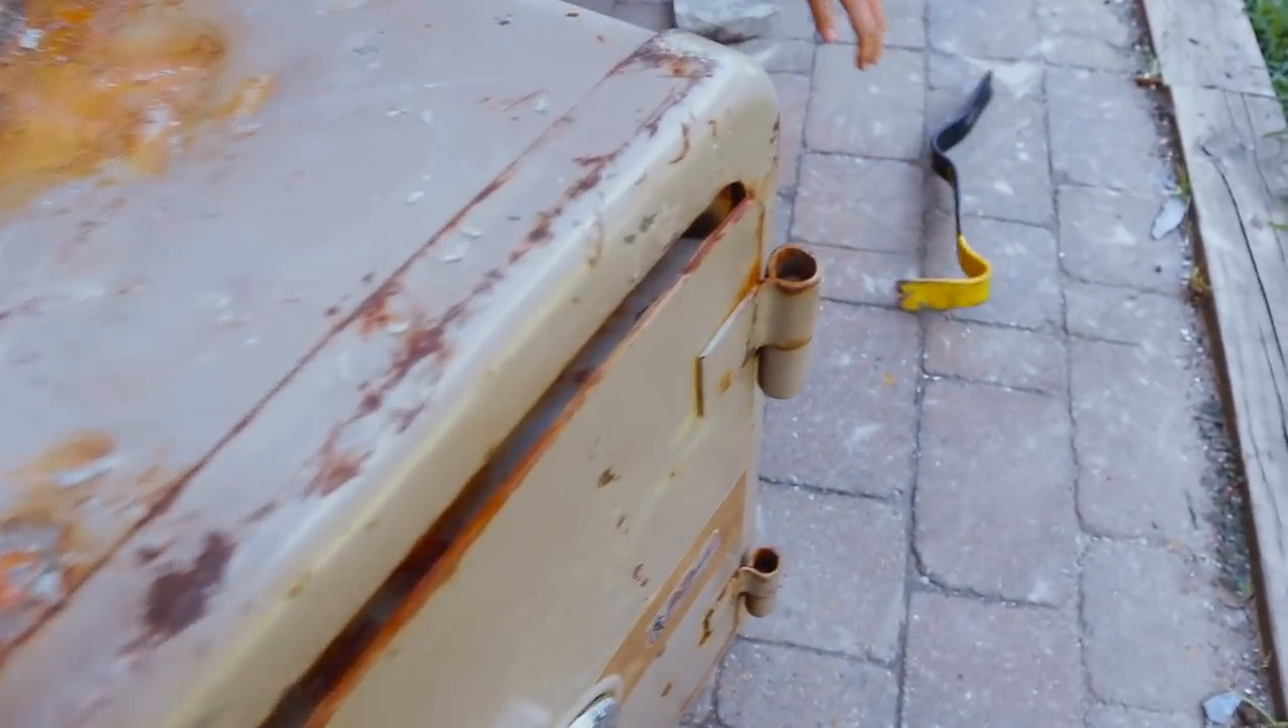This door, as you guys can see, has got a huge gap. And since we've been prying on it today, it's only gapped even more.